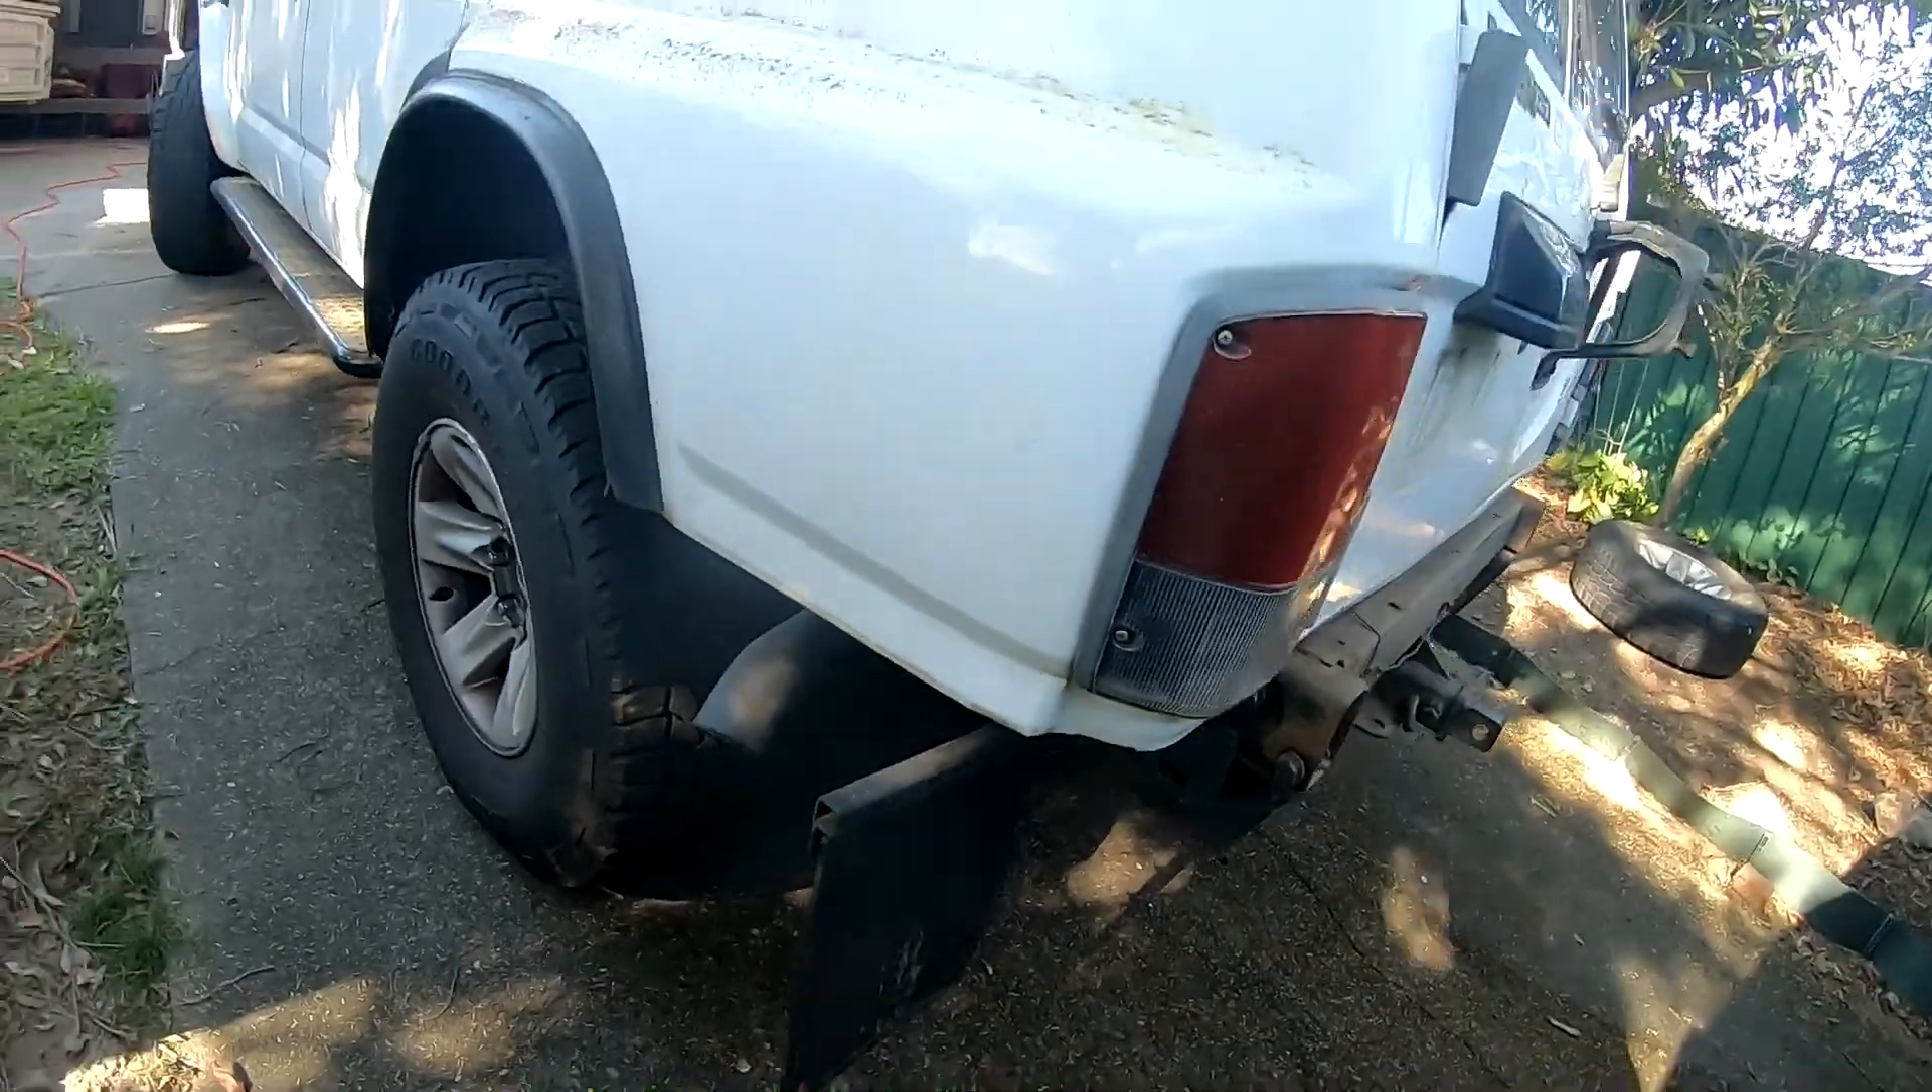Last night we pulled off the rear bar.